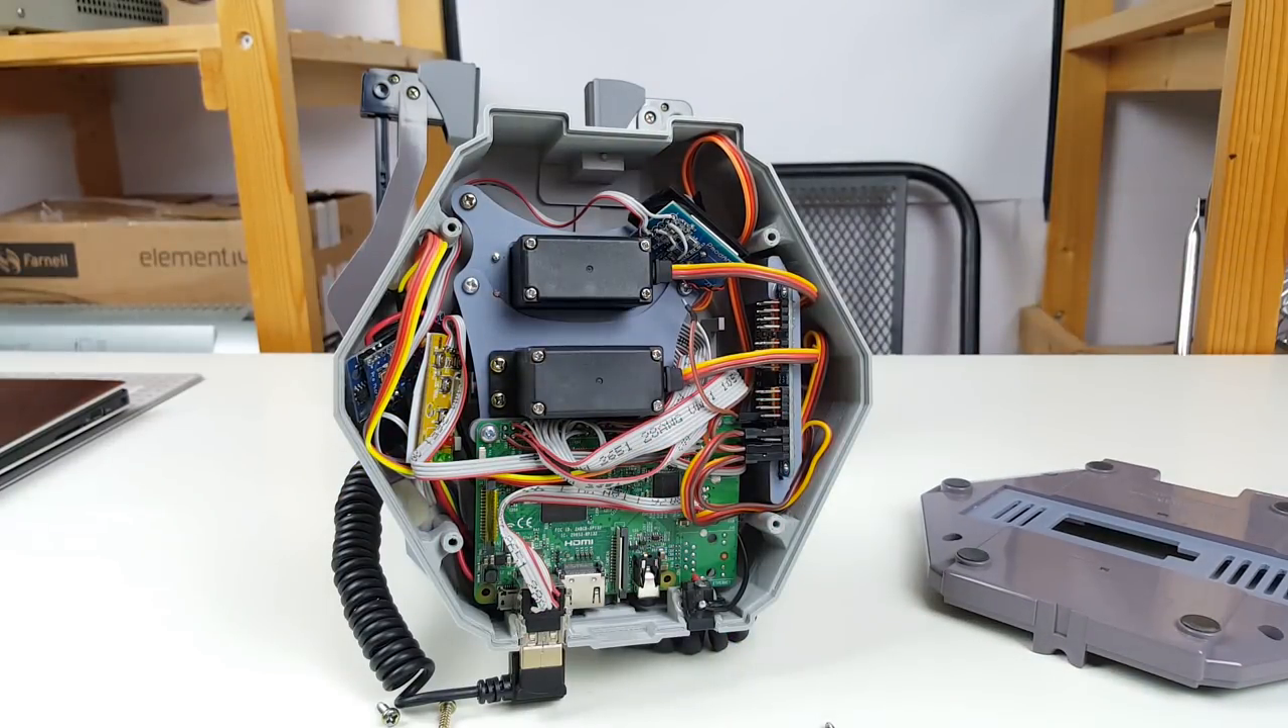And now all those electronics are in I can move on to my next task which is to work out the voice control for Rob.